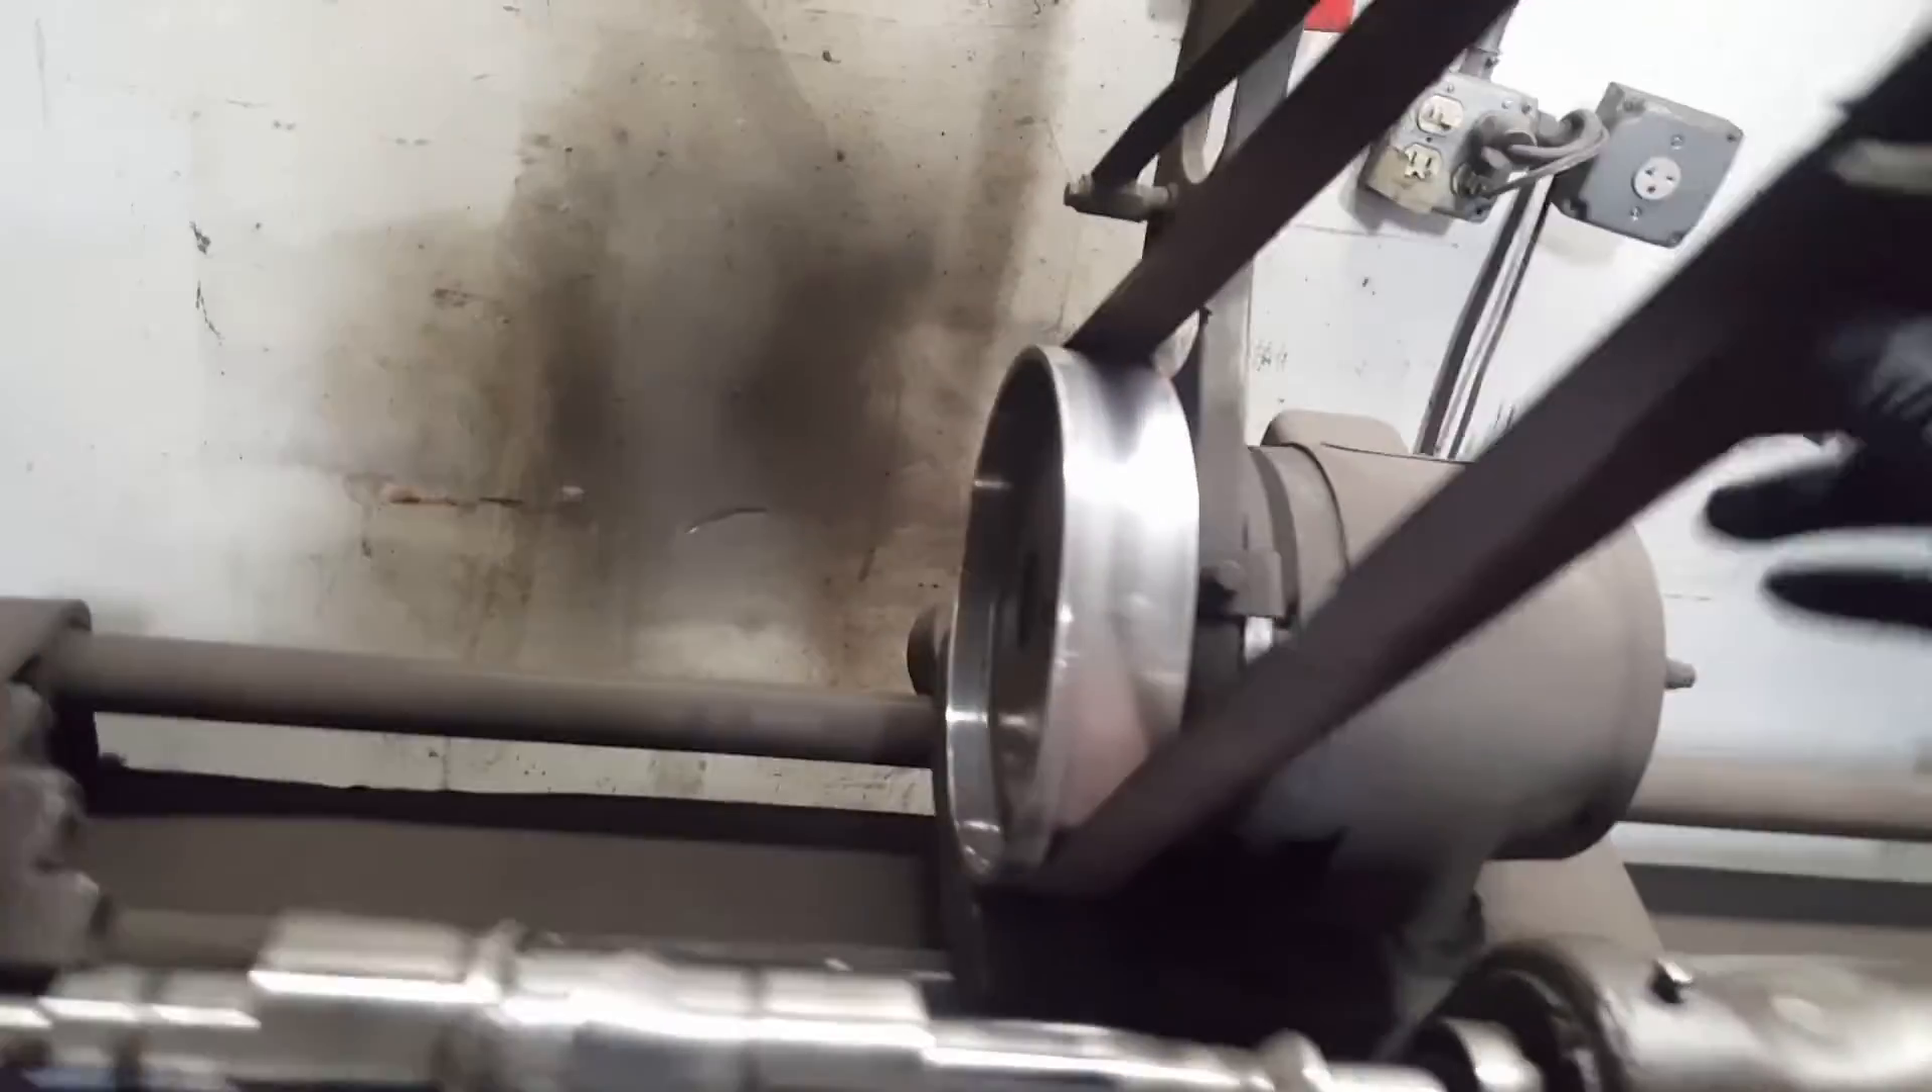Okay we have our belt in place ready to go.